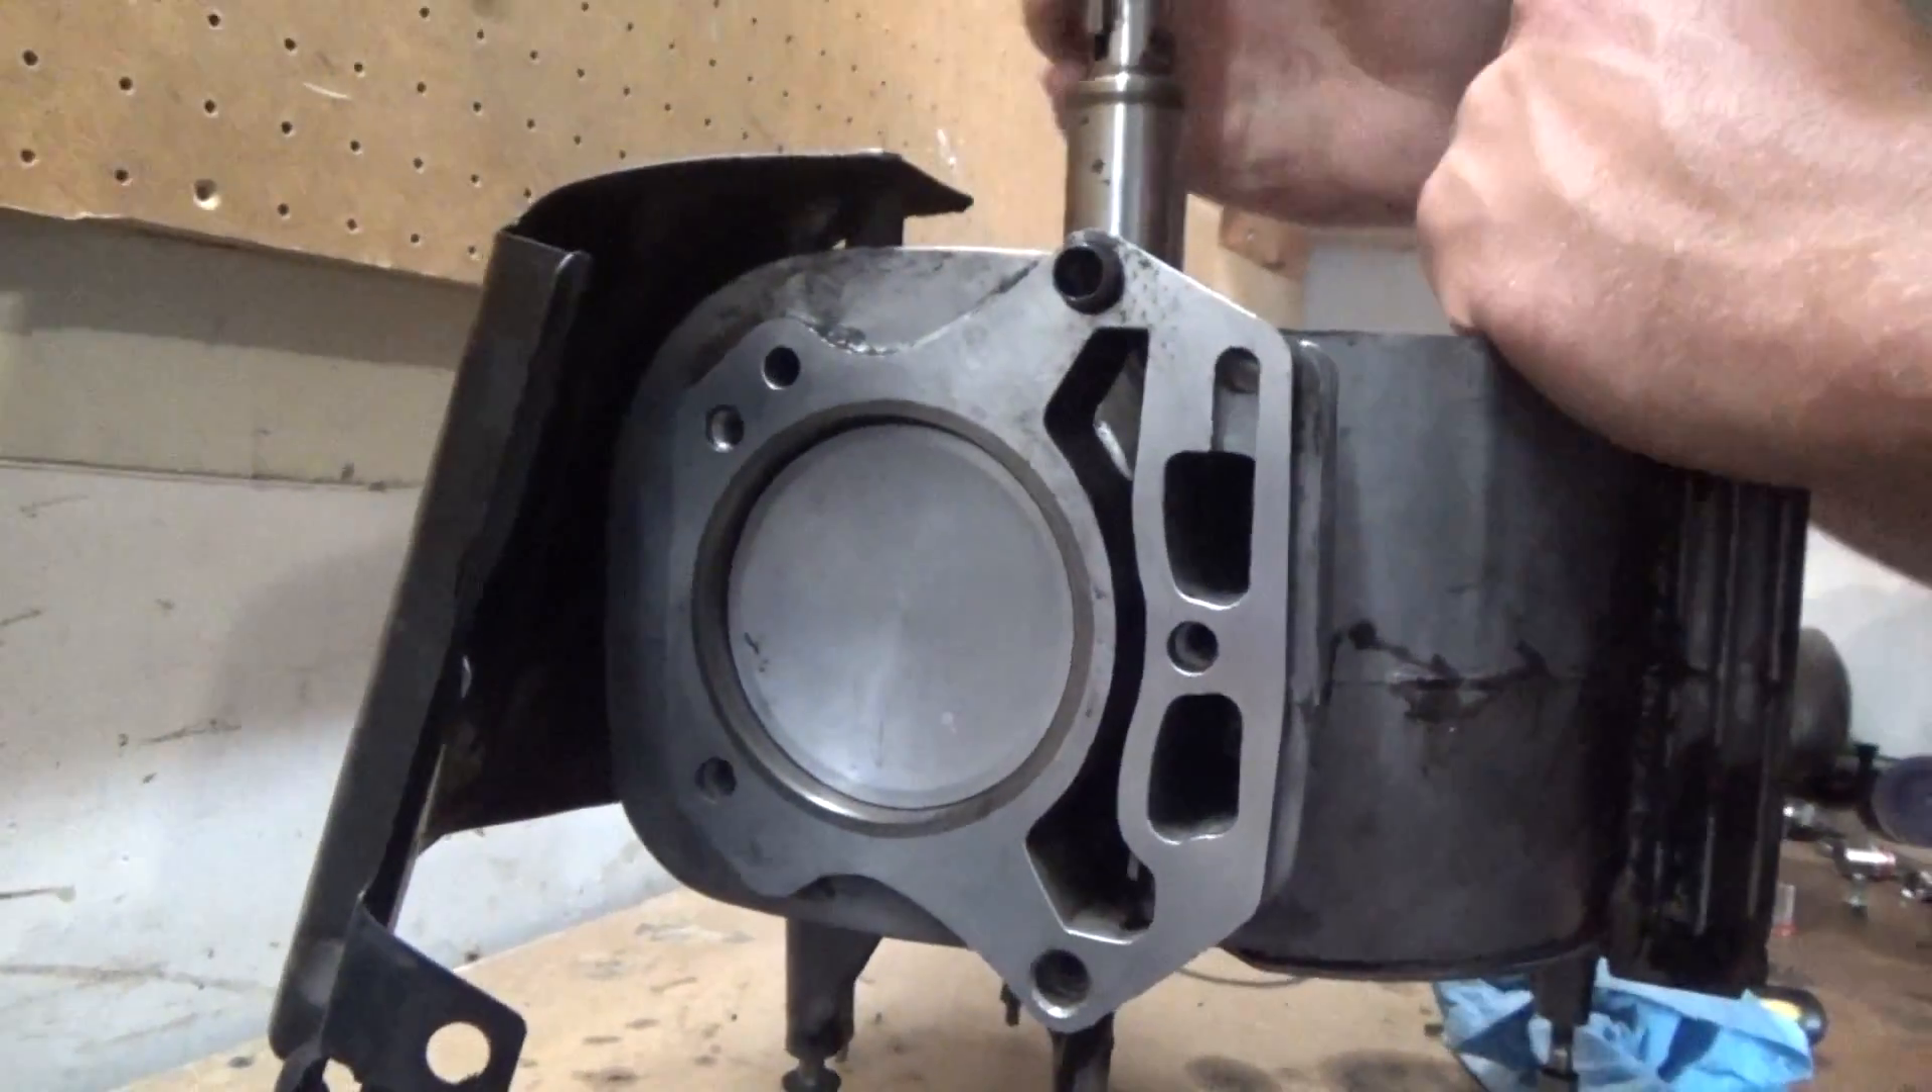All right, so that piston's in.